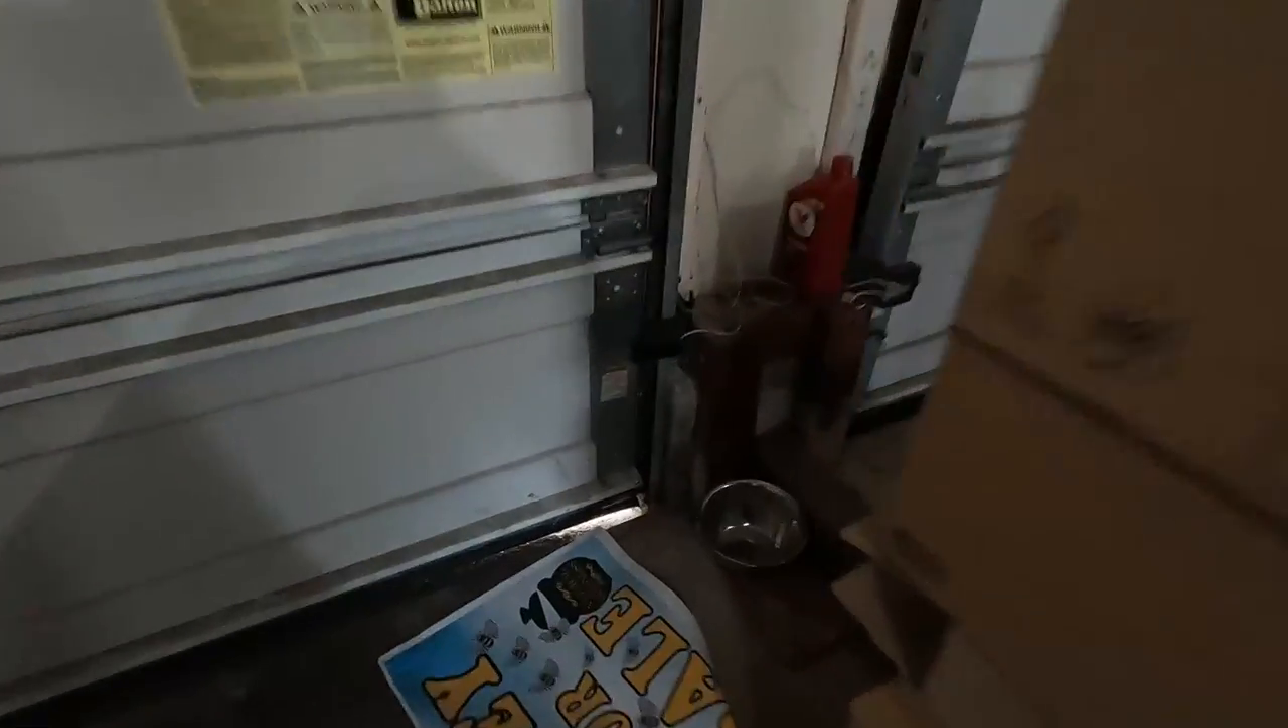Unfortunately, most garages are not sealed 100%, and you can see down here in this corner, there's a little gap of light coming through, and rodents could definitely come in.